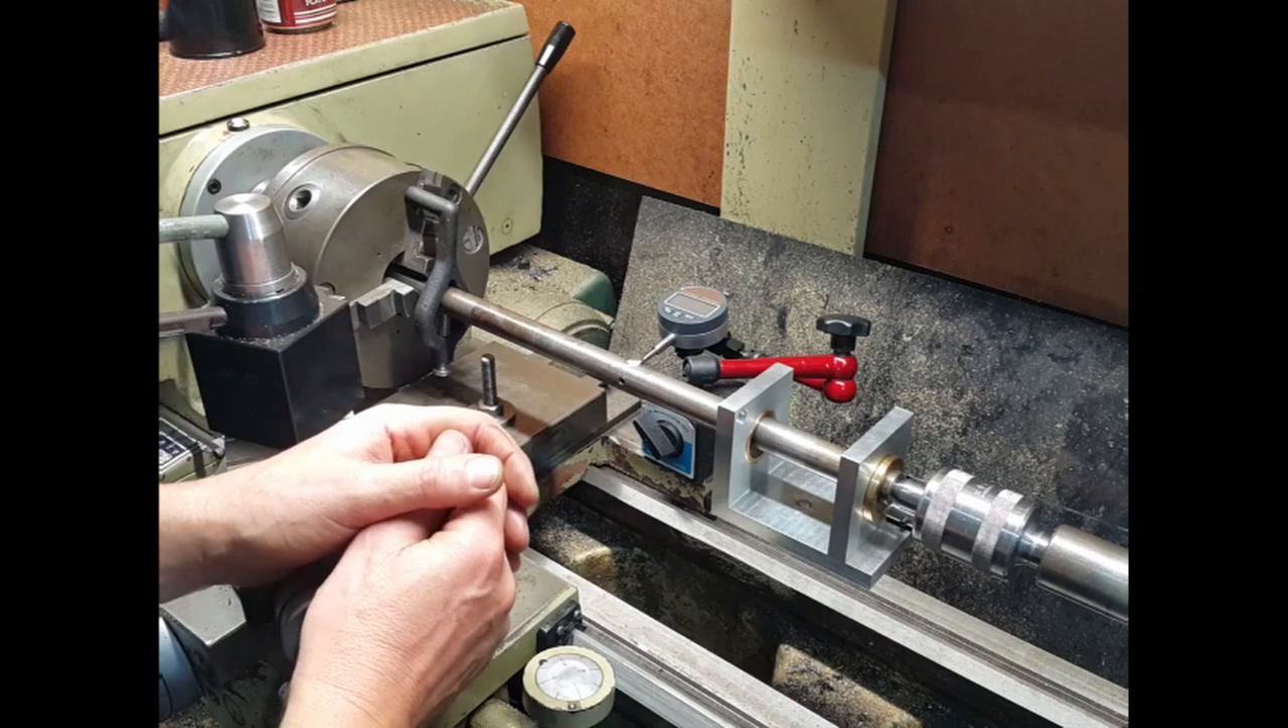We've got the boring bar all set up in the lathe so you can see how it's you know installed into the lathe.